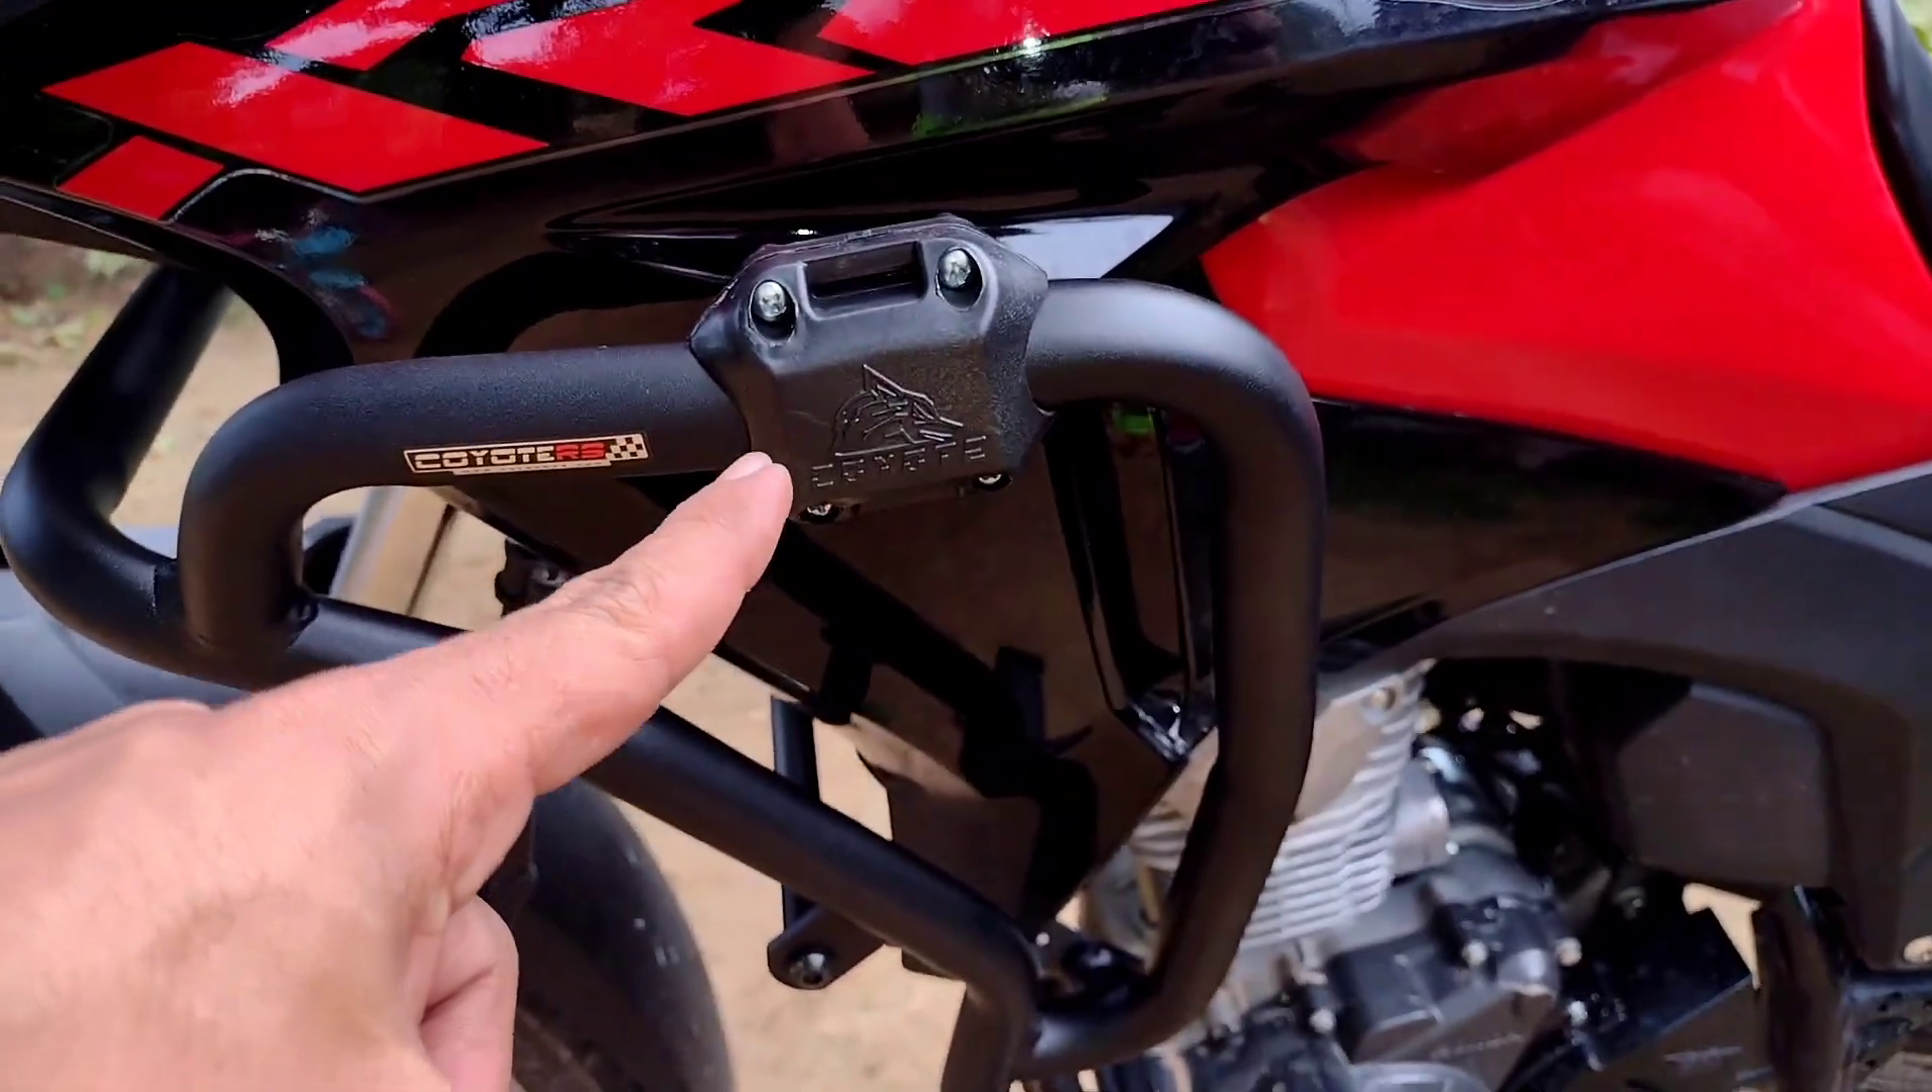Serviço concluído aqui ó. Coloquei aqui essa saboneteira aqui do lado ó.